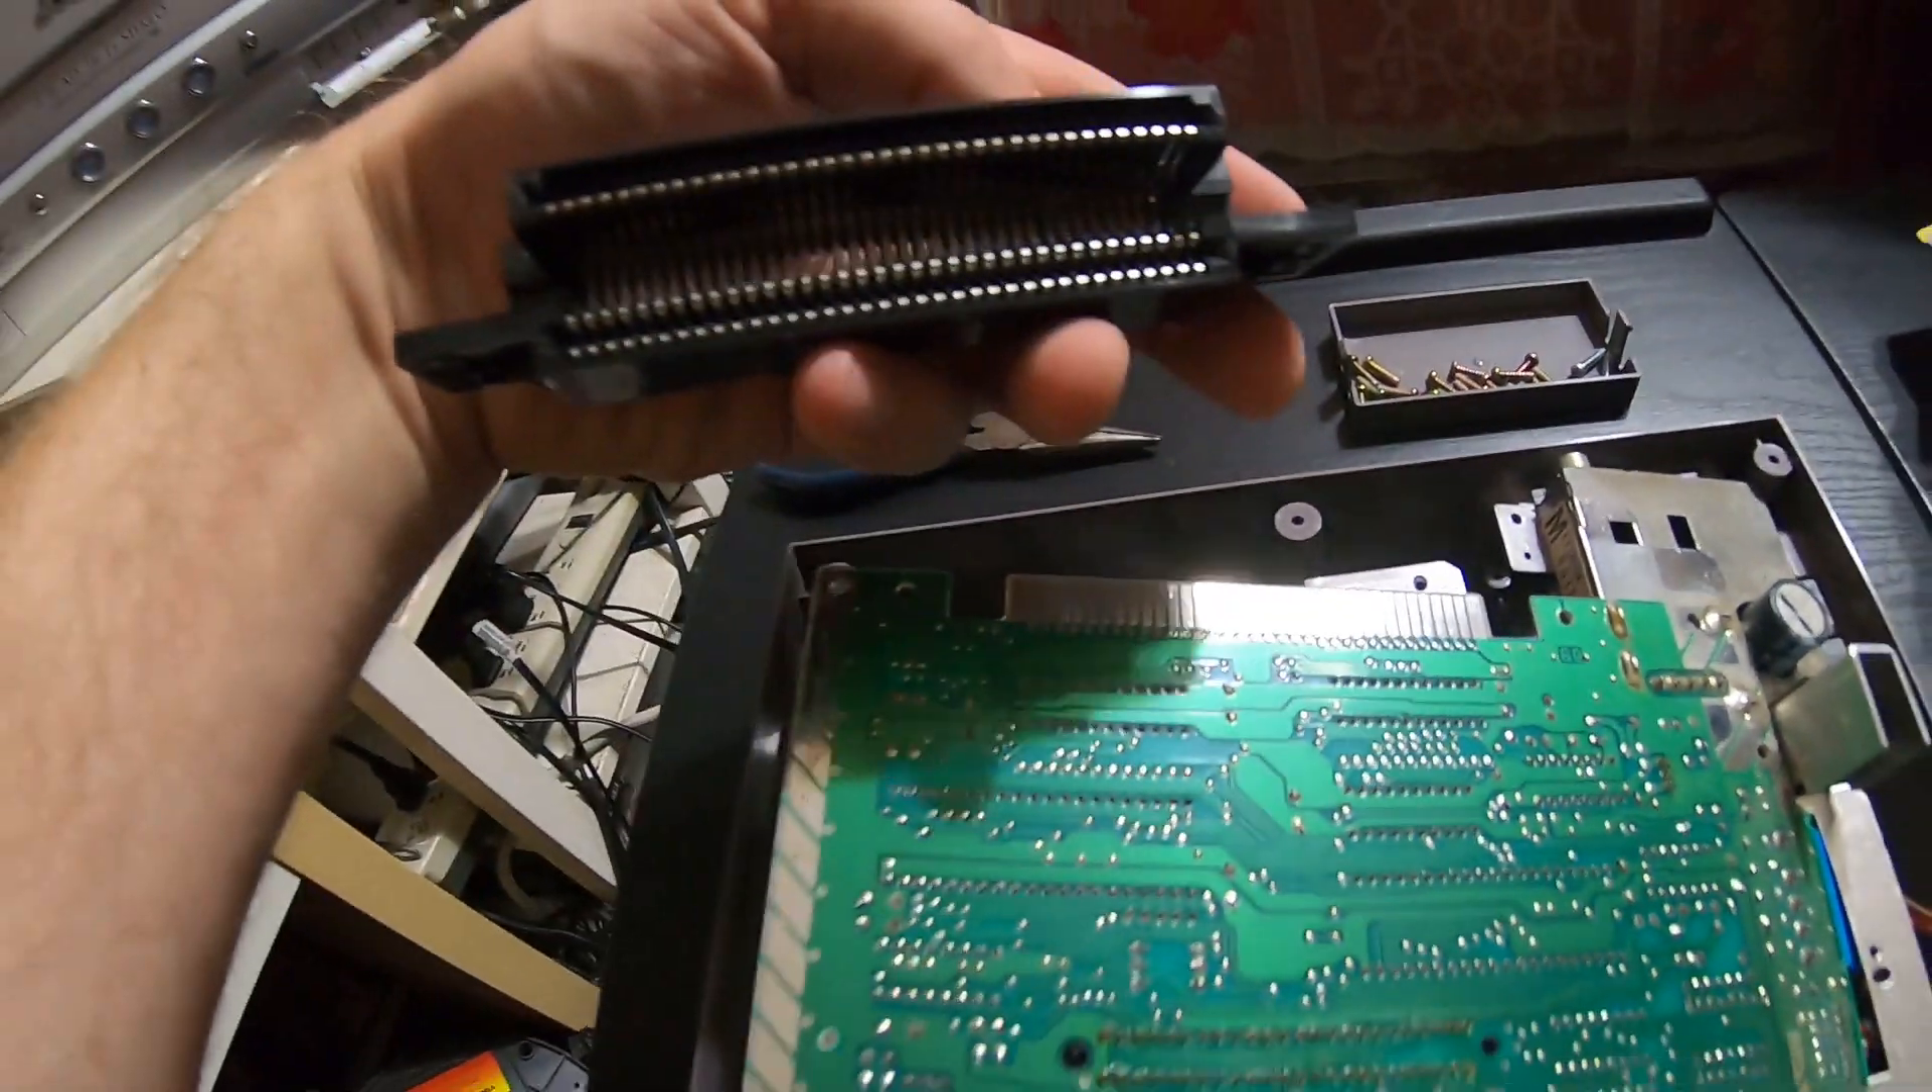So now we have our 72 pin connector removed and you see how it is.